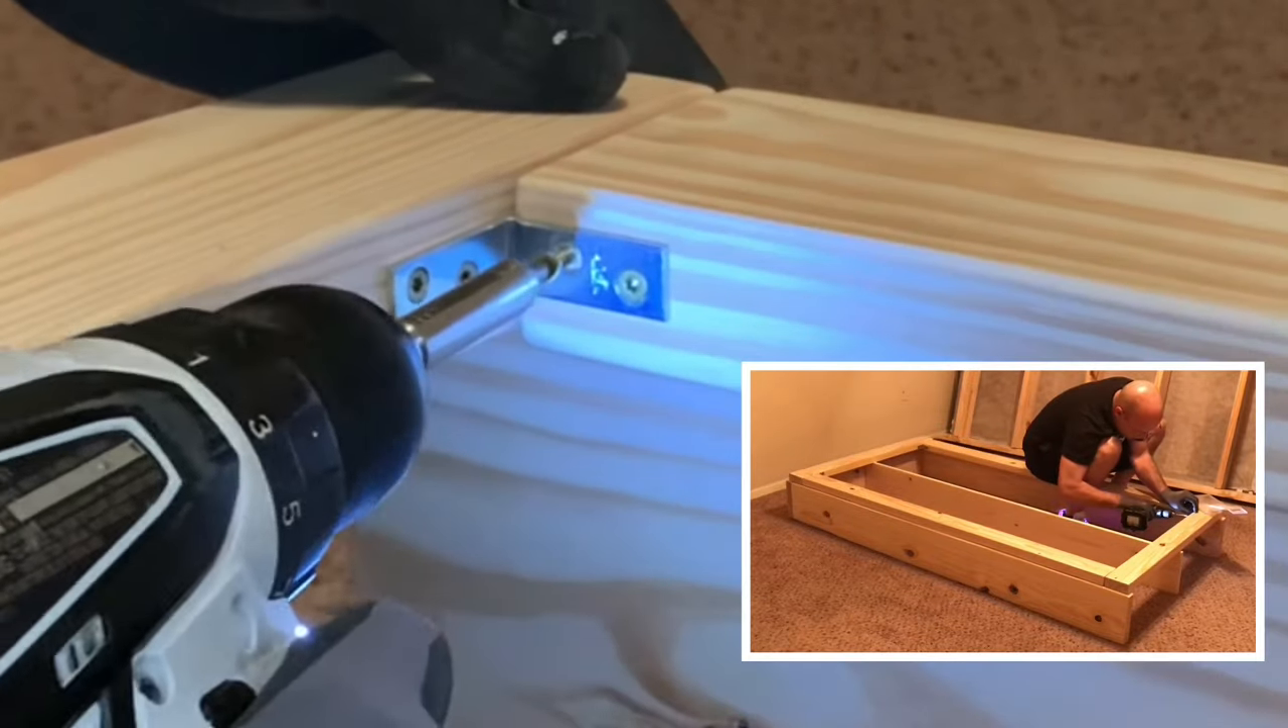I installed l brackets on the inside corners of the 2x4s for added strength.